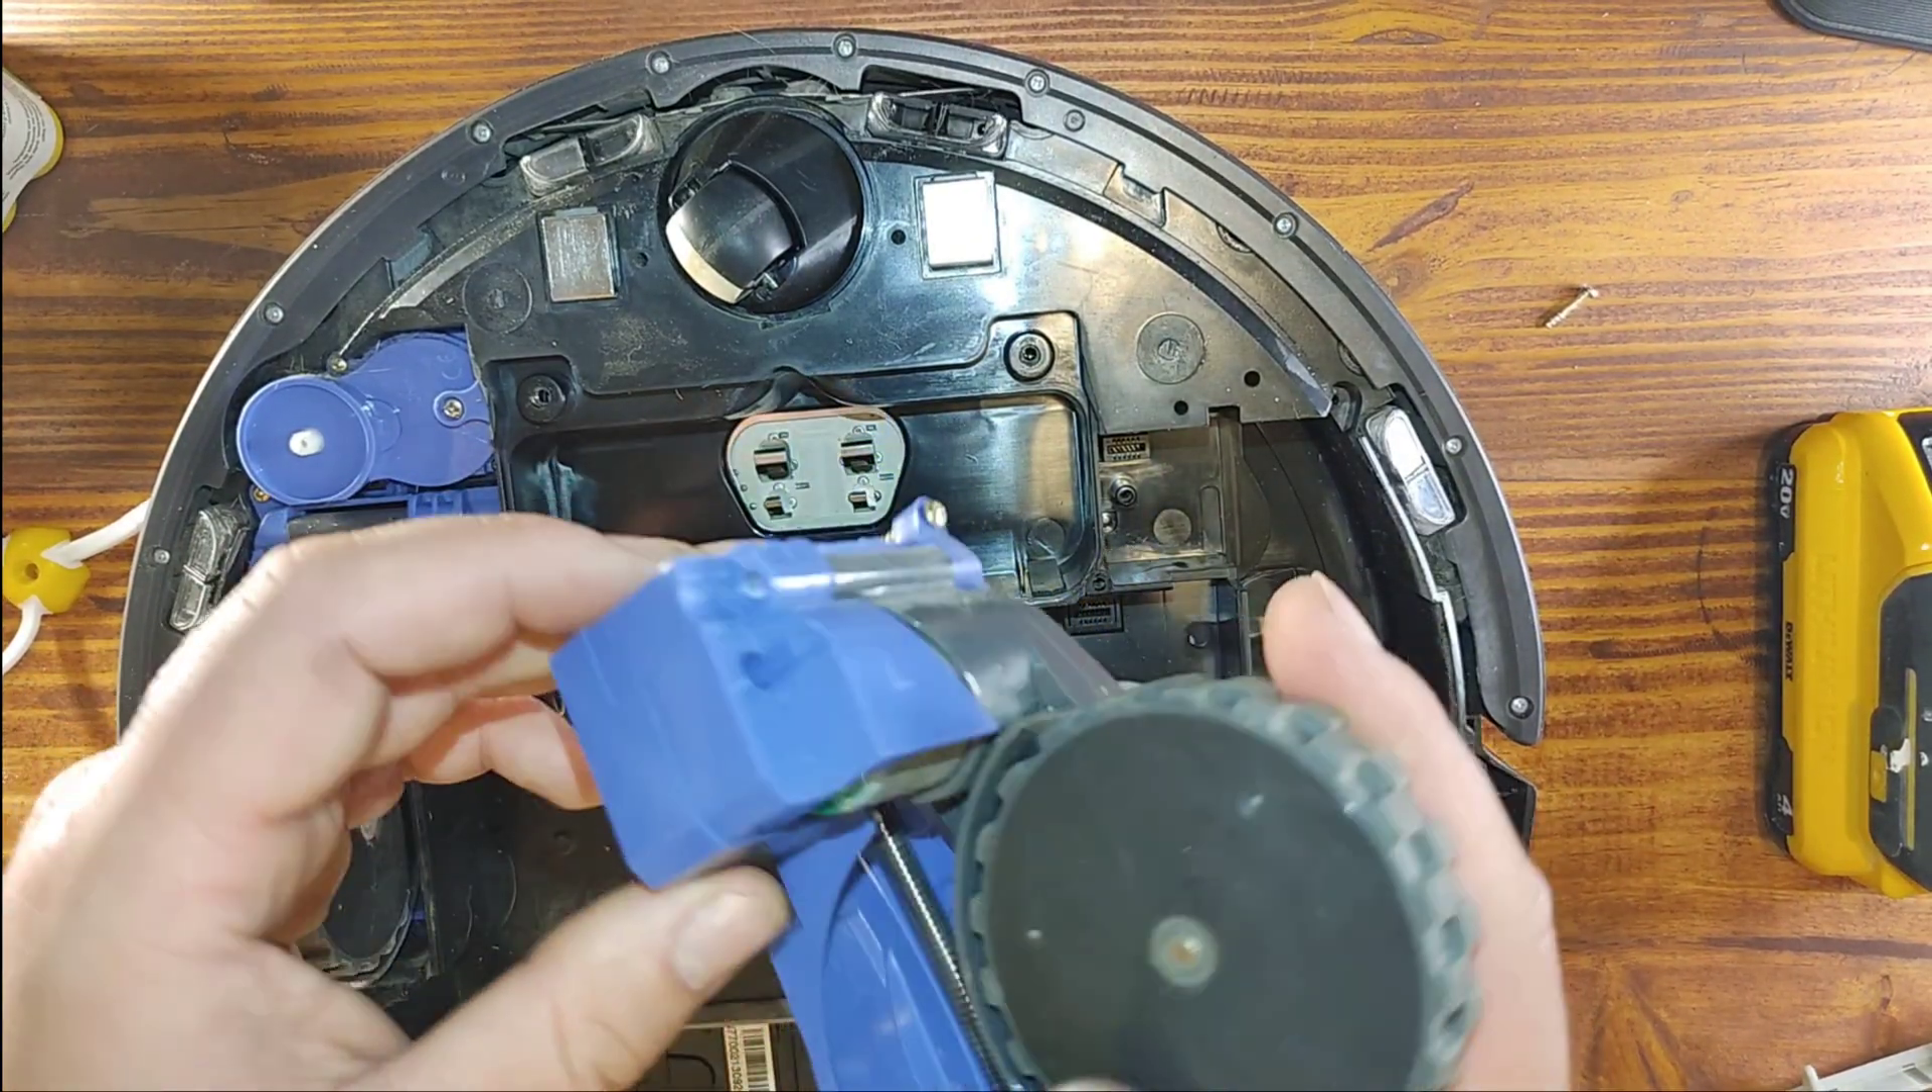Okay okay now we removed one wheel and like i said here's the the motor and uh yeah that's pretty much straightforward.